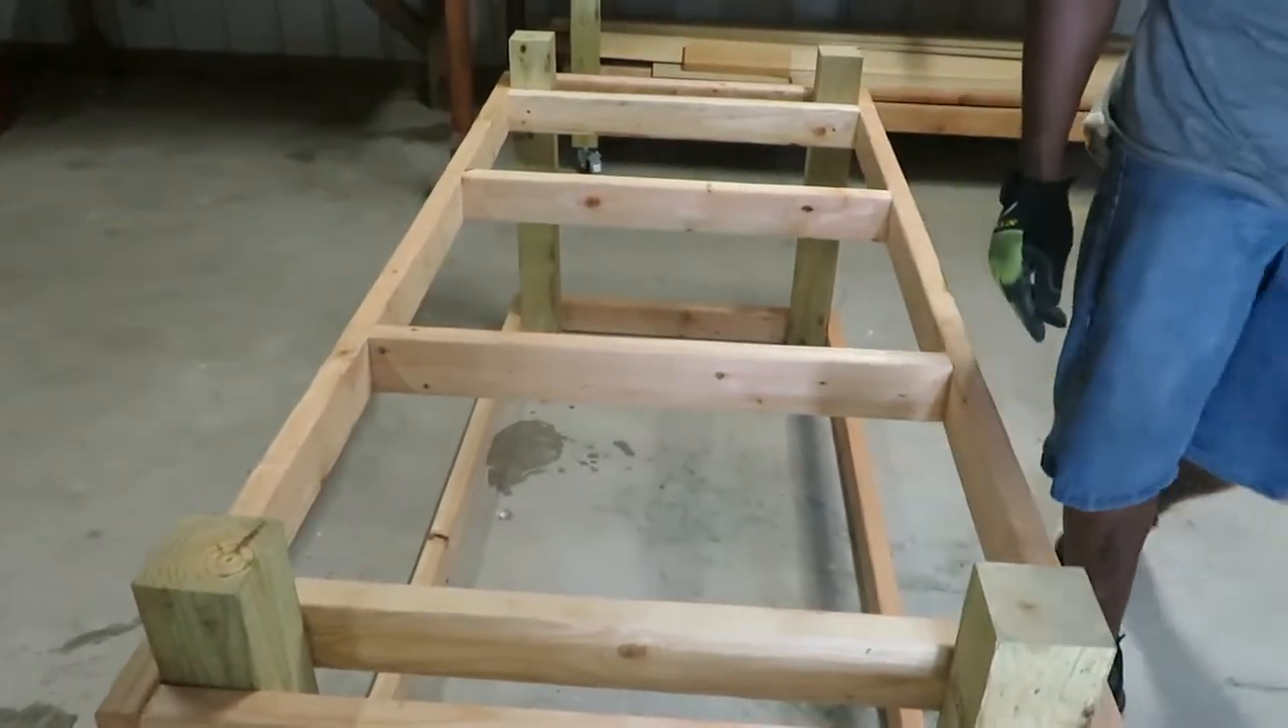But you can see all the cross pieces are on it.